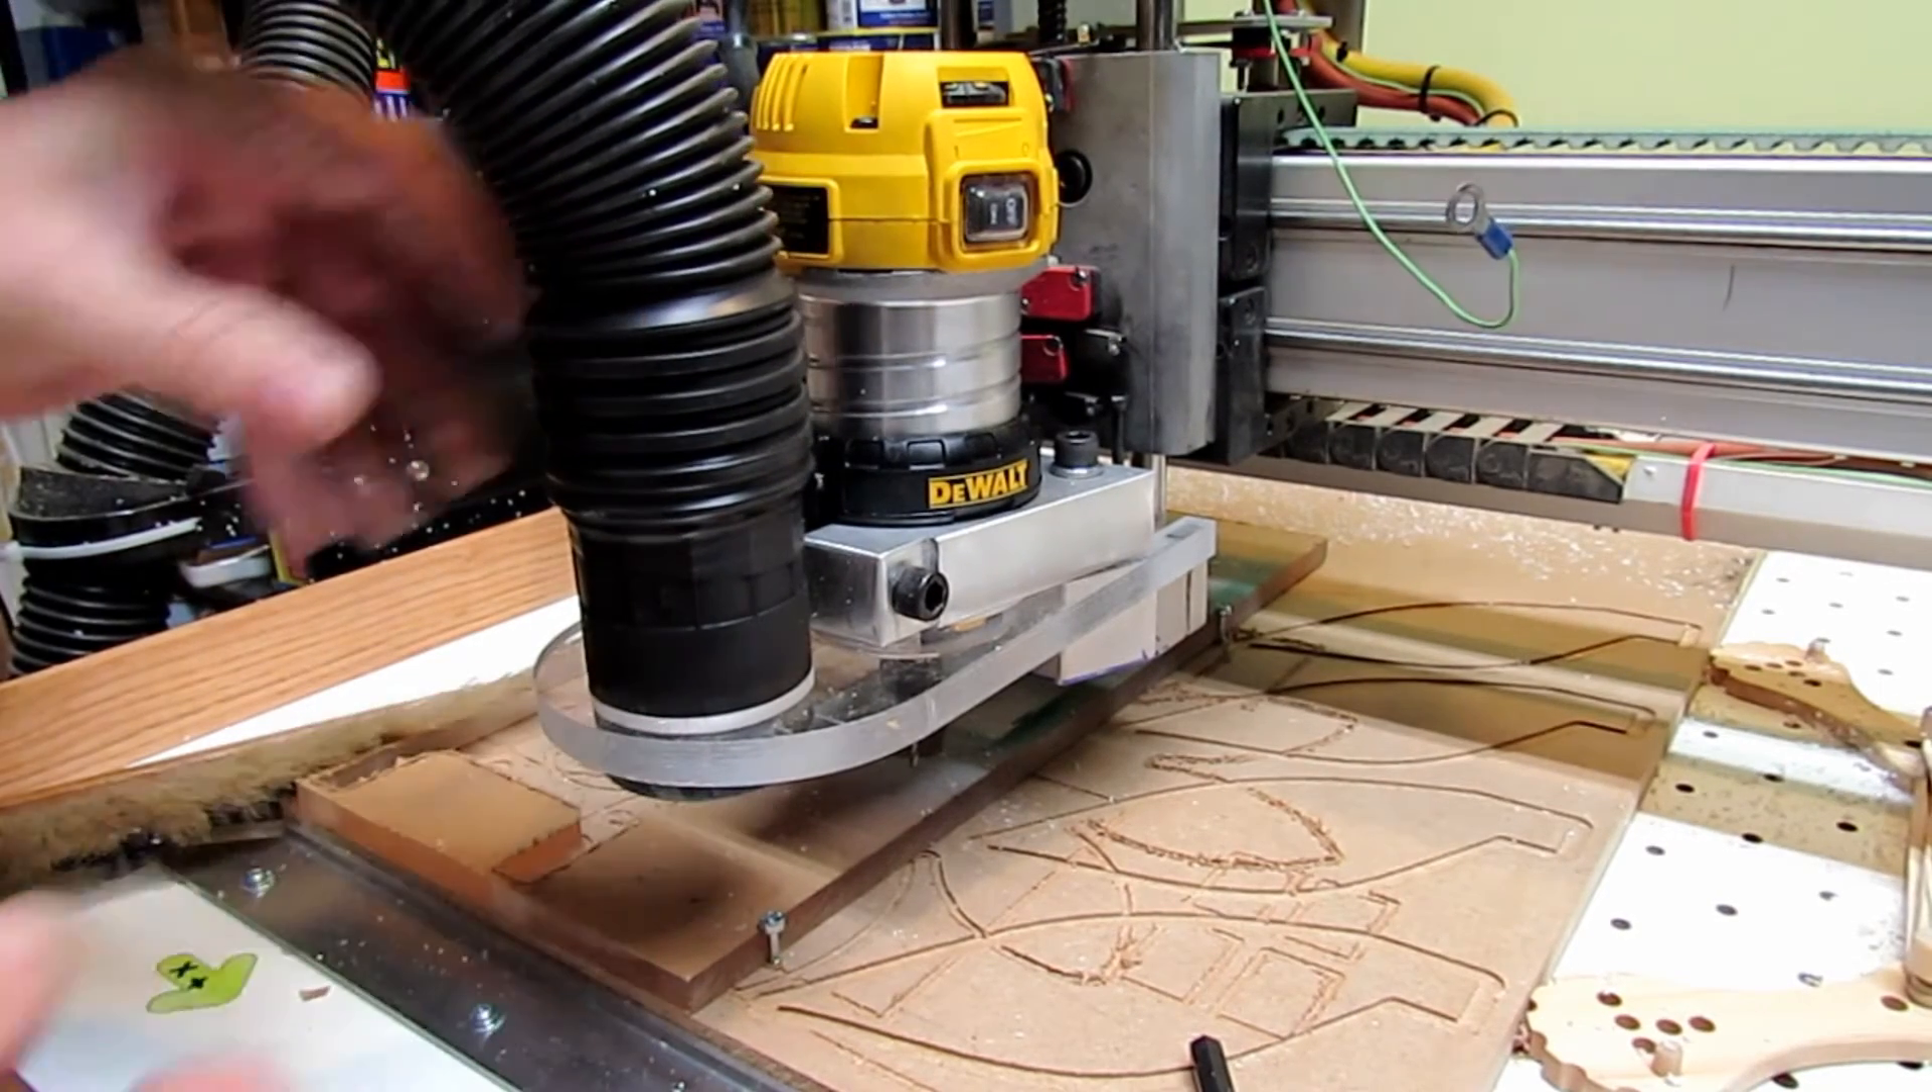I can use that depth adjustment on my CNC router, and the vacuum hose was a perfect fit also.